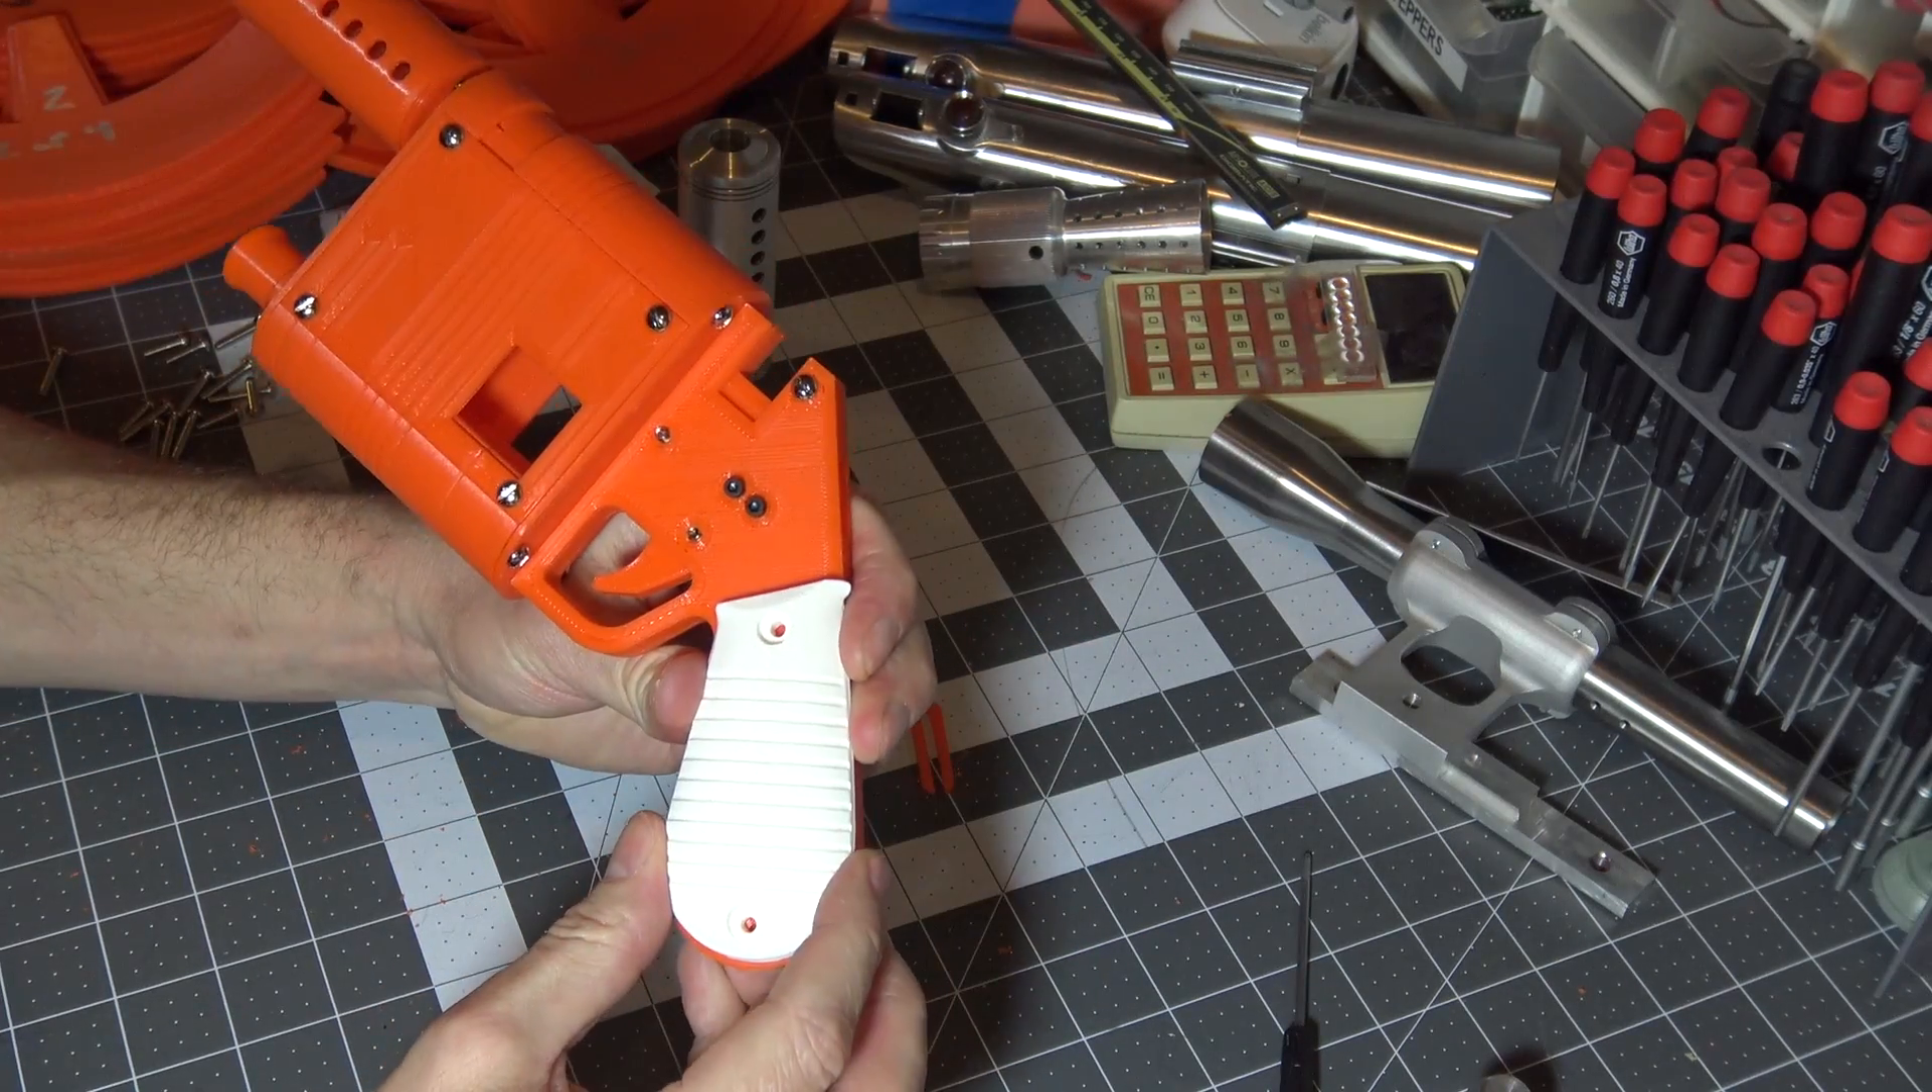Here's just one of the older test grips I made, it seems to fit pretty good.